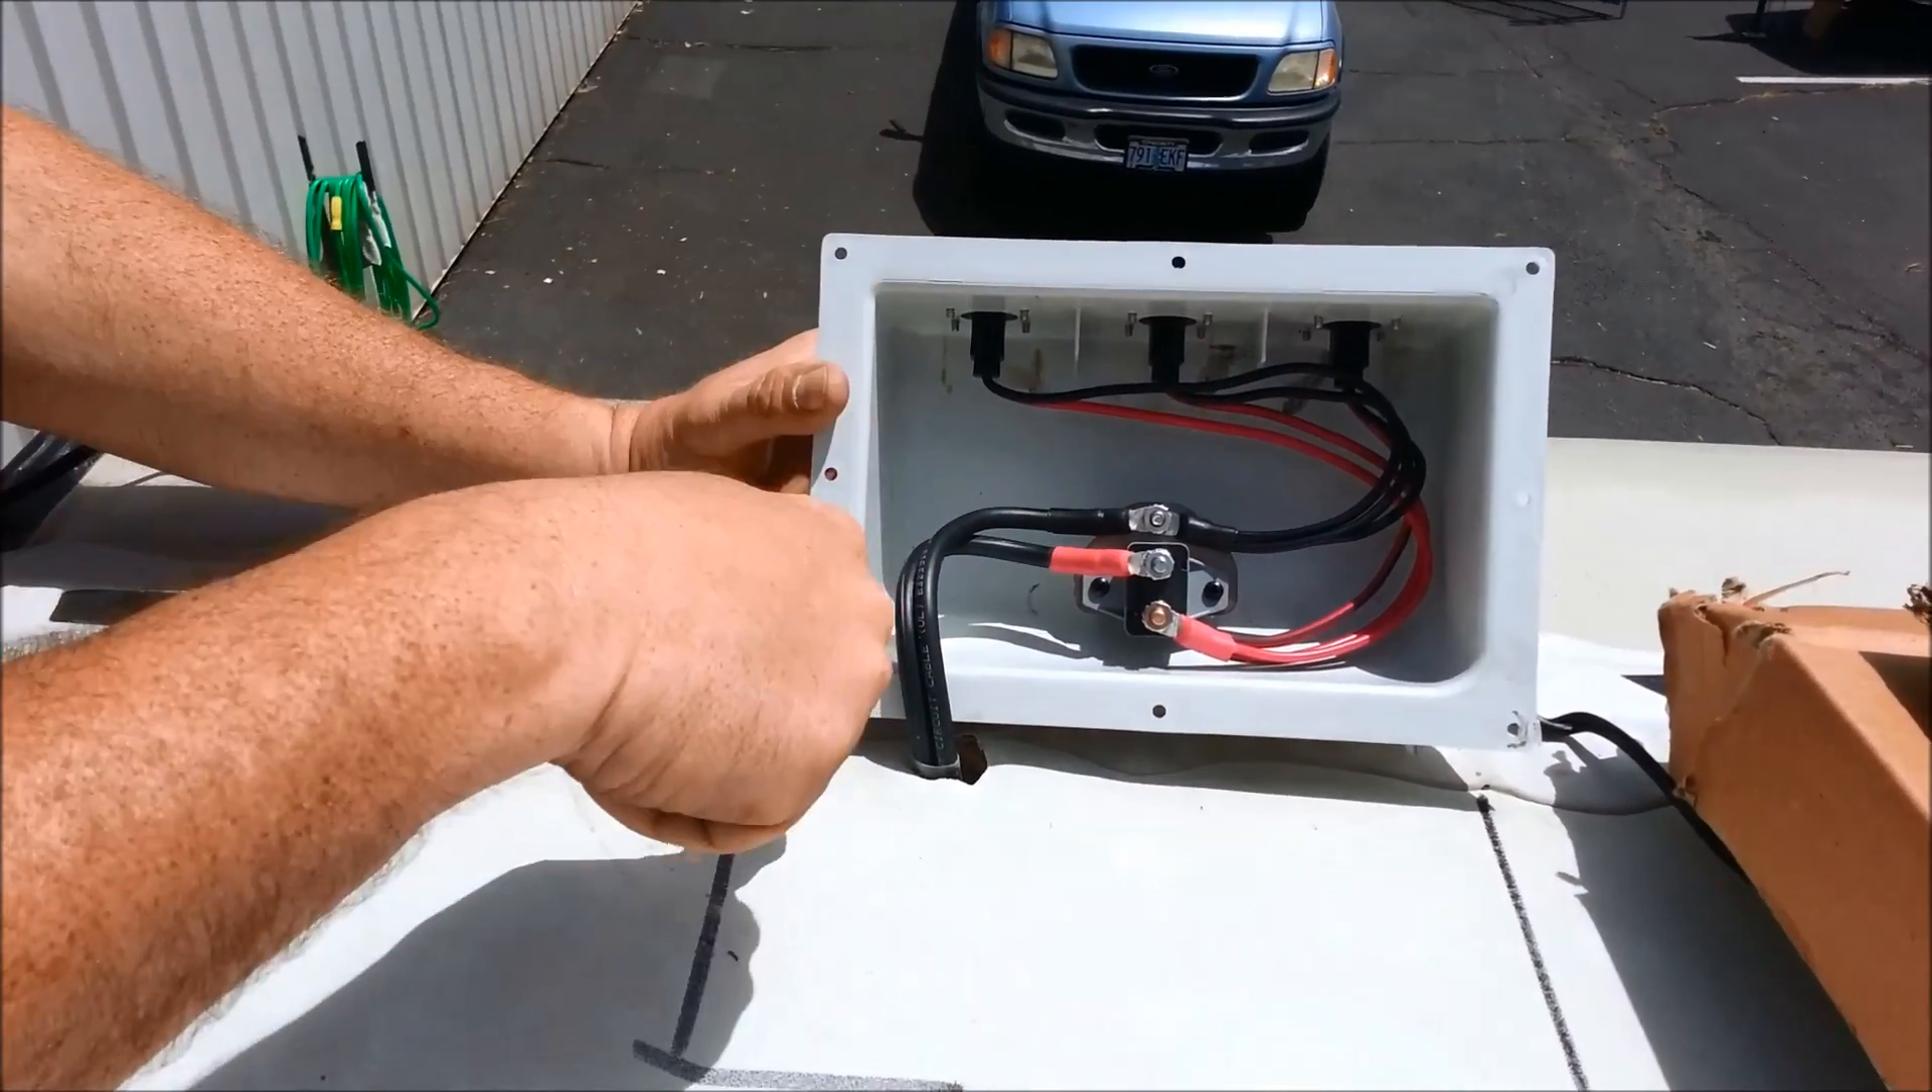Okay, so we've got our three port roof cap wired up. As you can see, we have a 30 amp self resetting breaker in here.